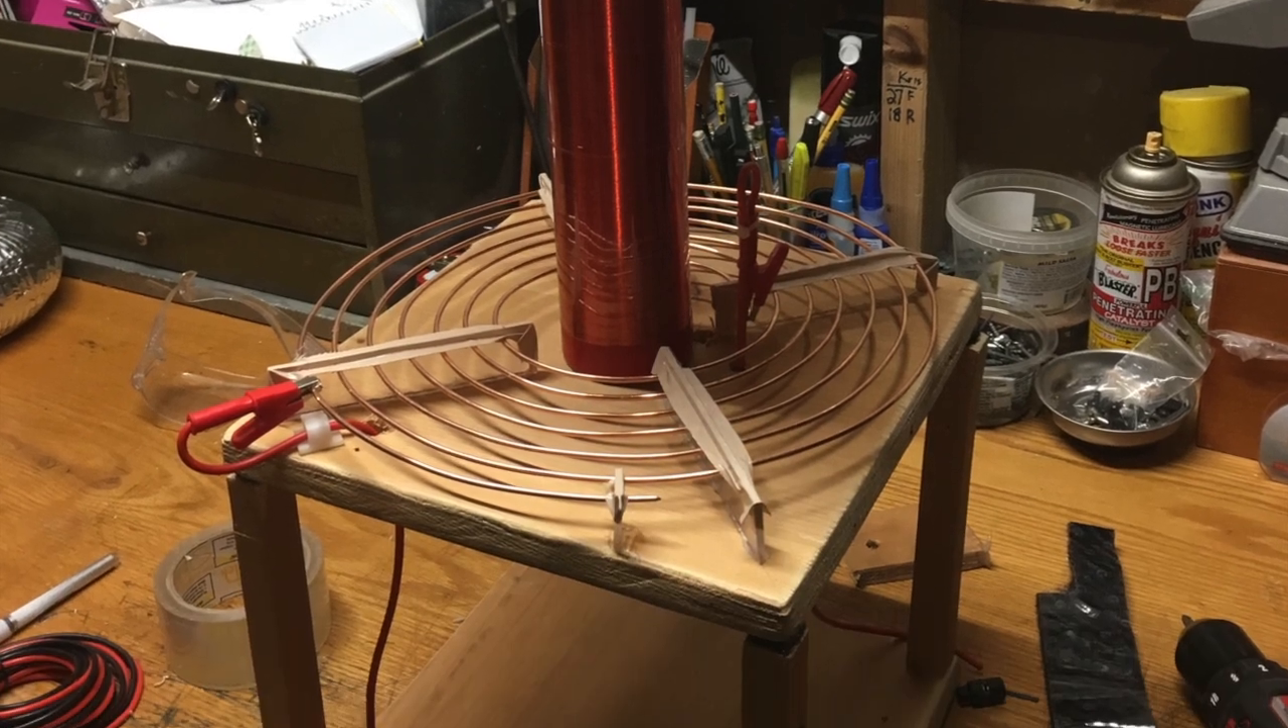So I got these 4 supports attached and this is what the whole thing looks like with the whole coil on top of the base.